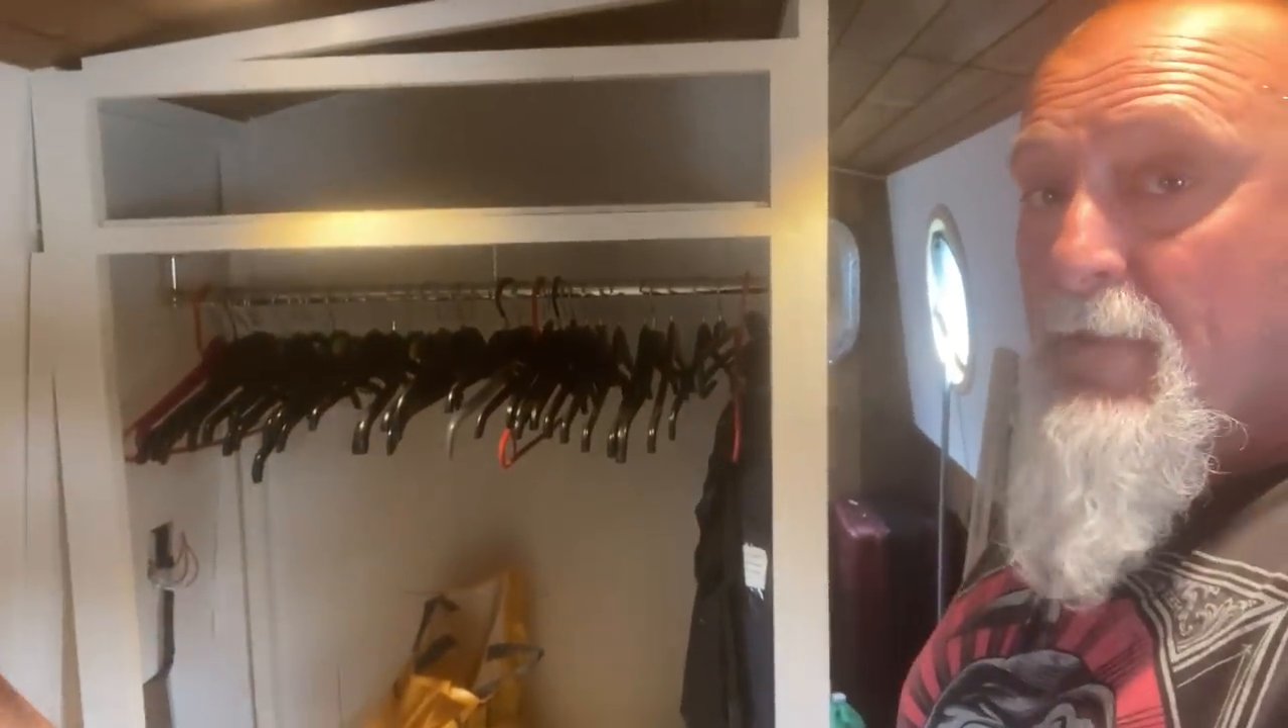We haven't got any doors on it um we haven't got any ply lining on the sides.